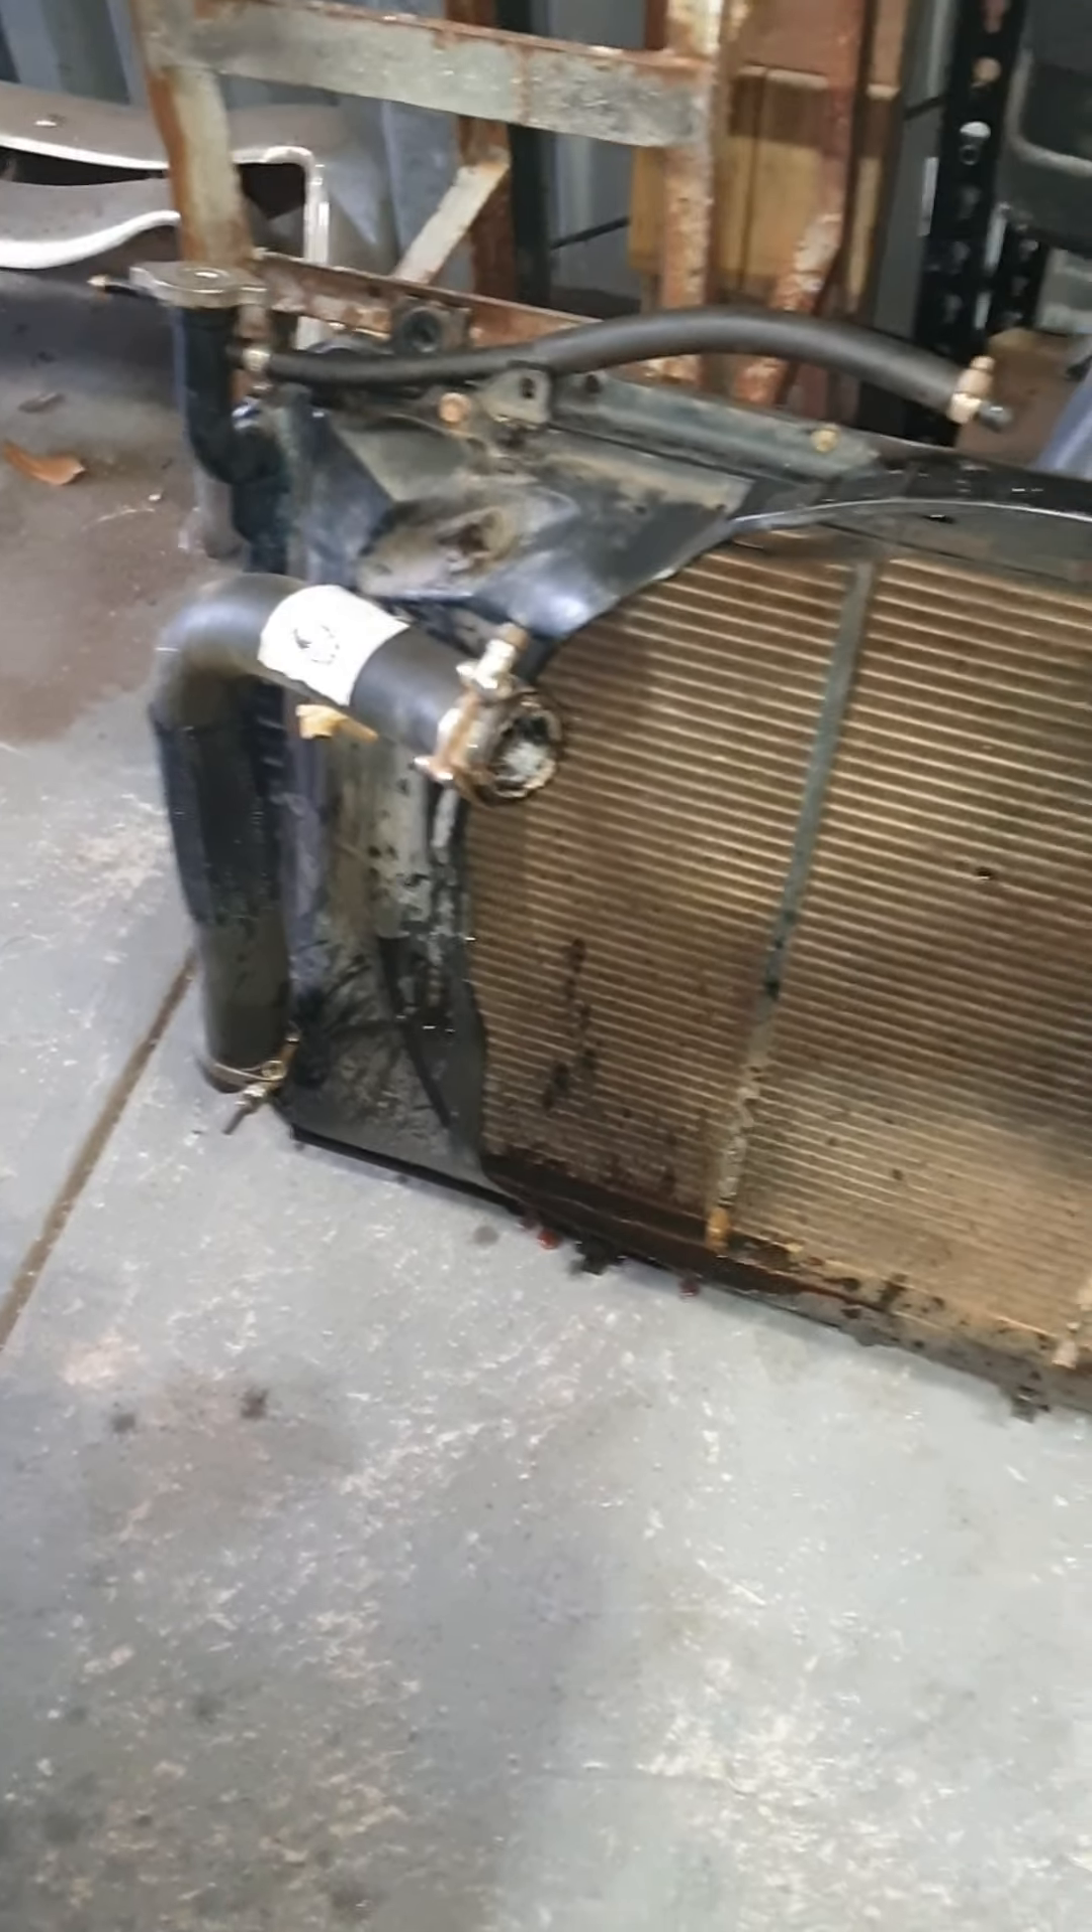Now that's a radiator out without having to remove the hosing.